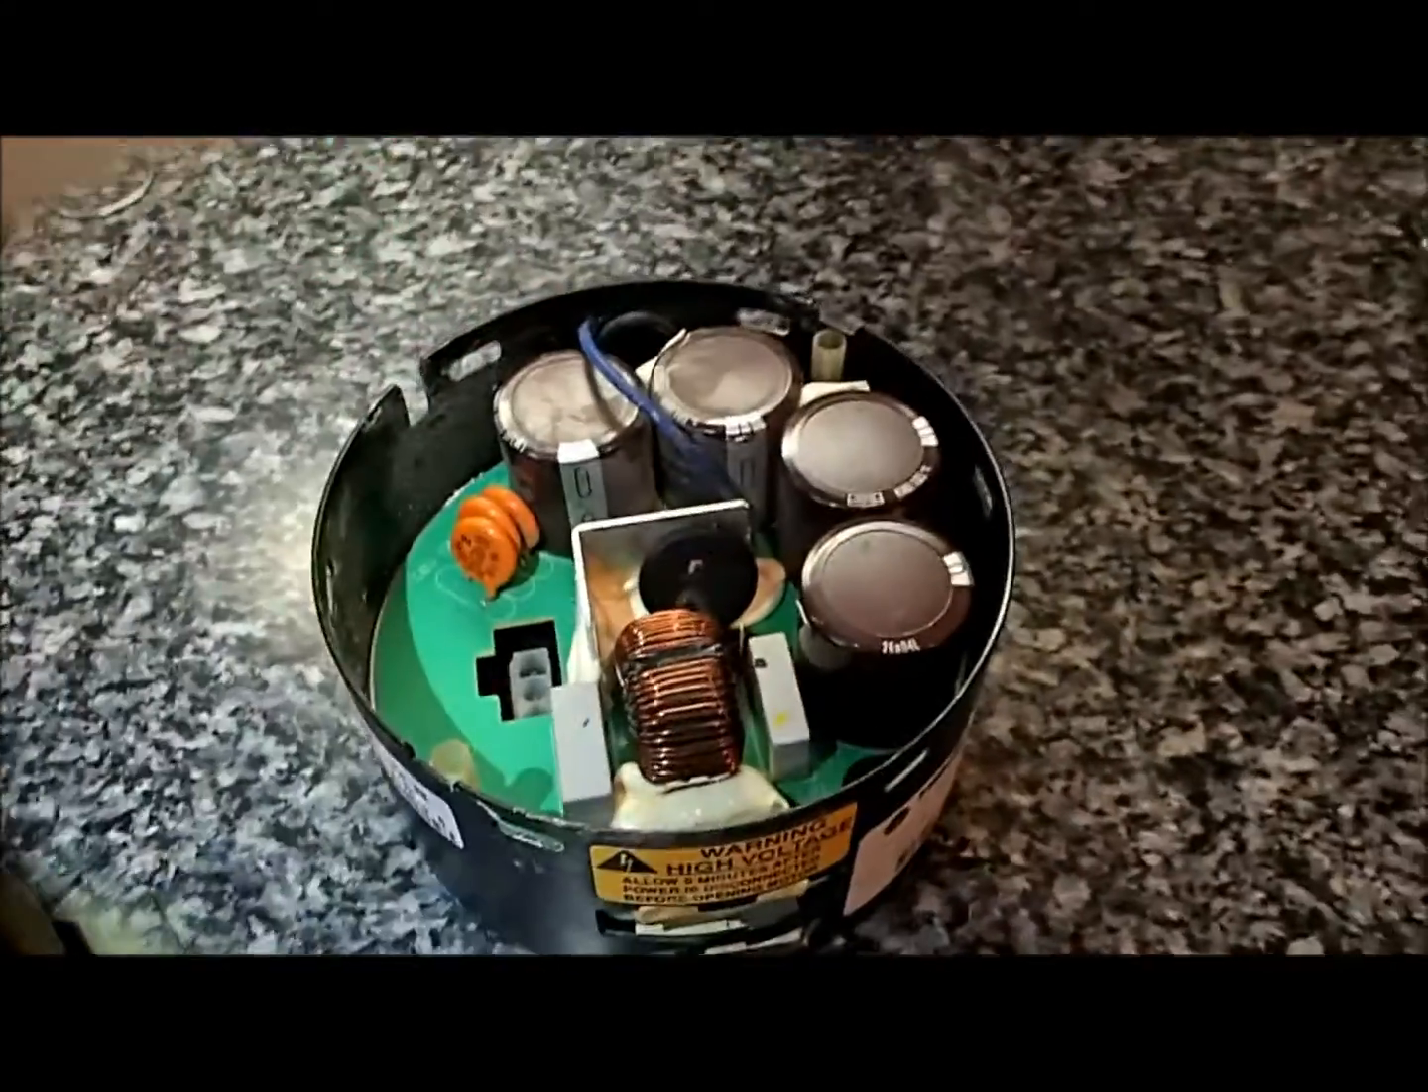So I have taken the motor module out.